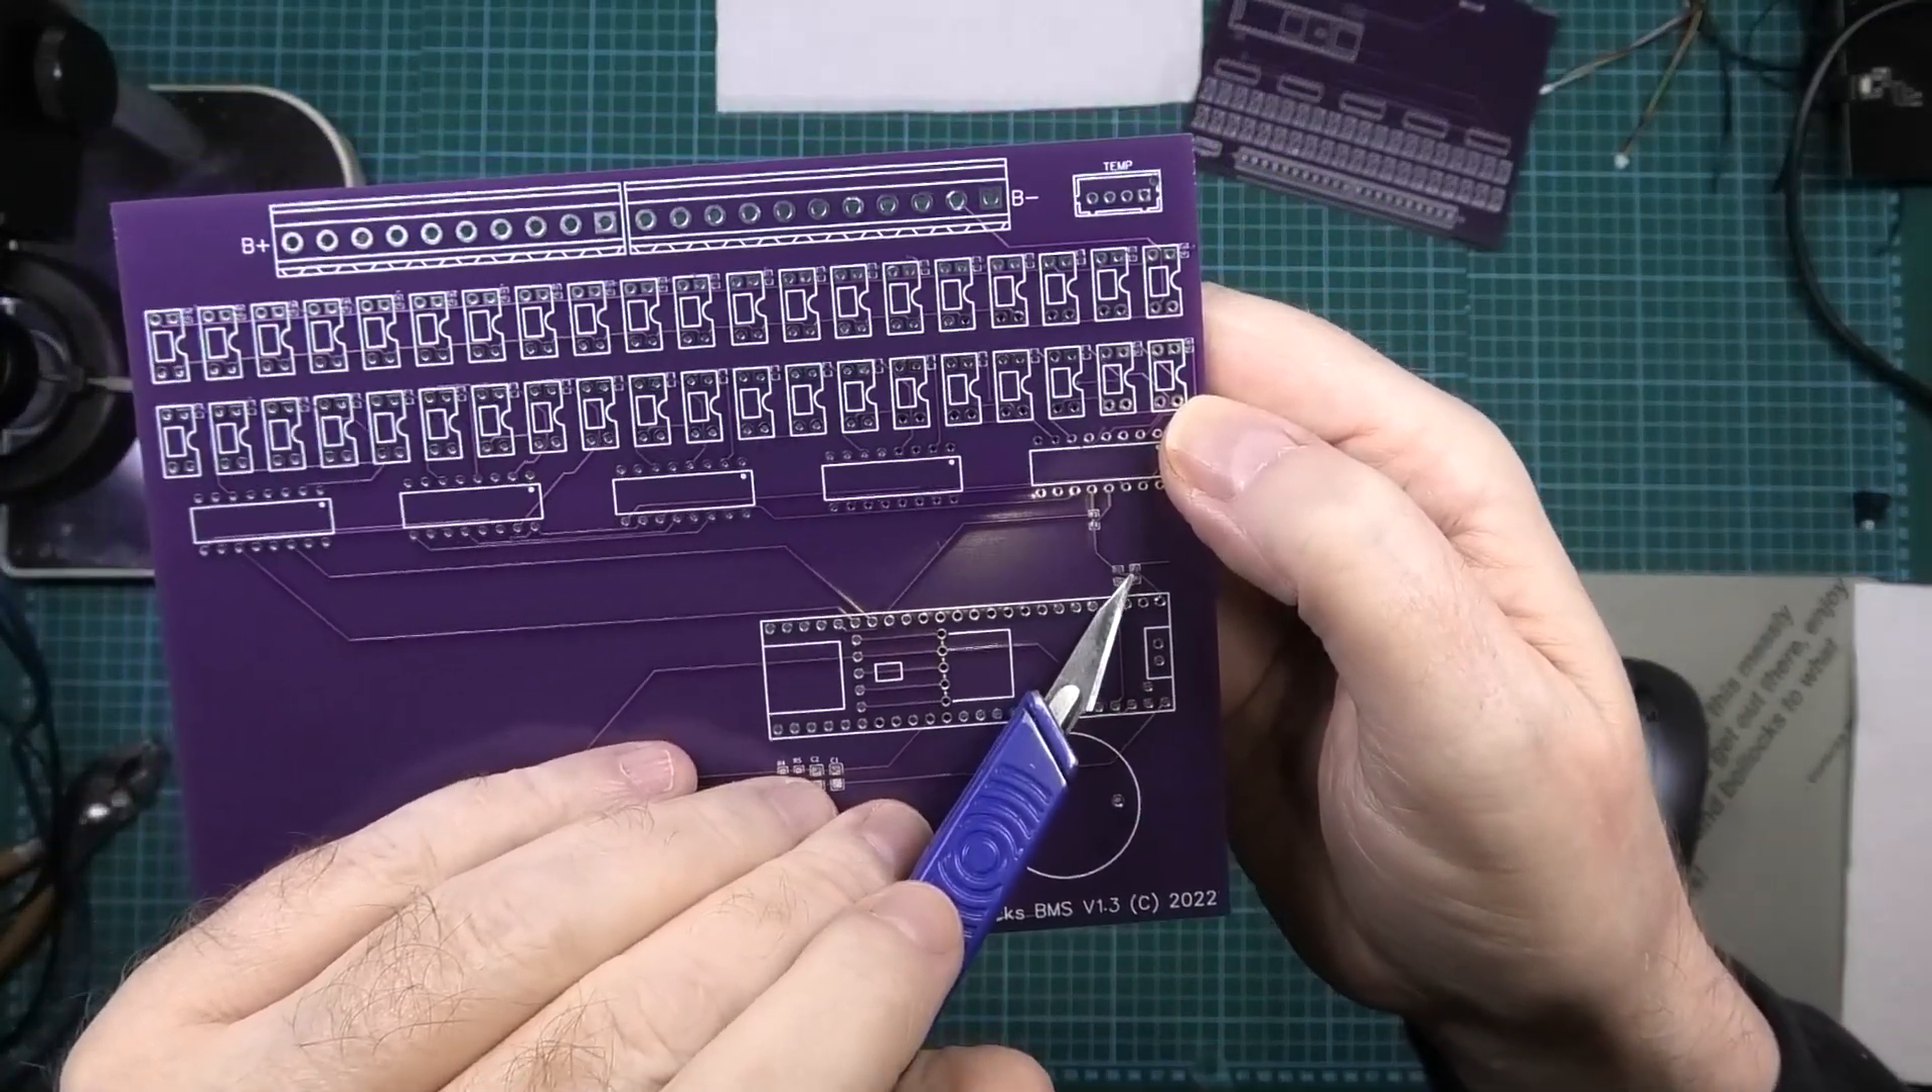There's 40 separate resistors that have got to be put on.